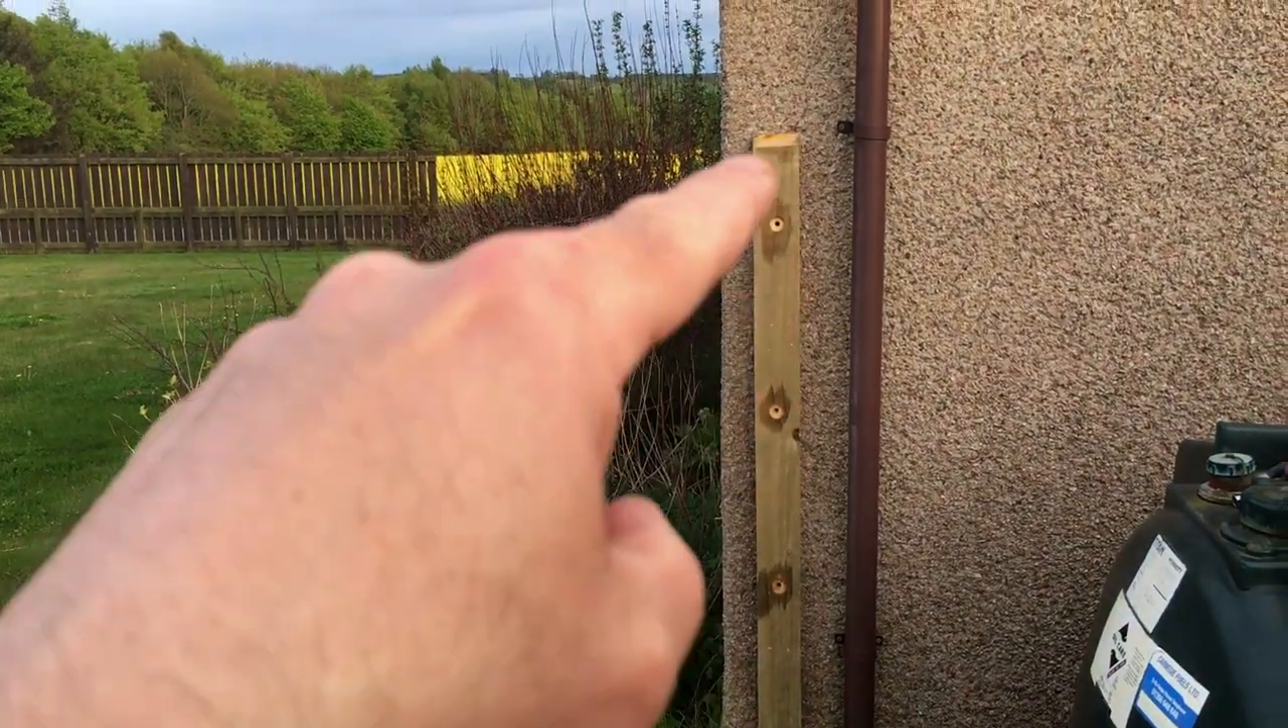Right guys so that's the post in position.